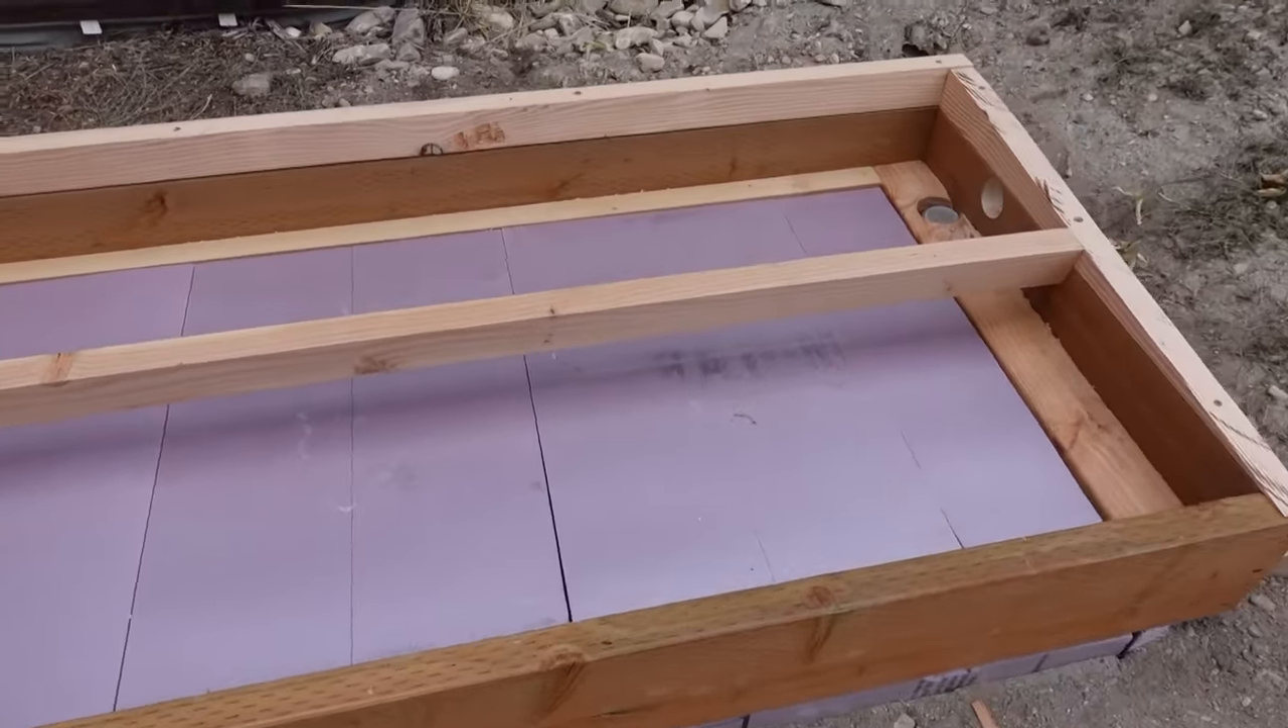So you can see I just built a frame around here and then I built interior framing here that will sit on the freezer and support the lid.